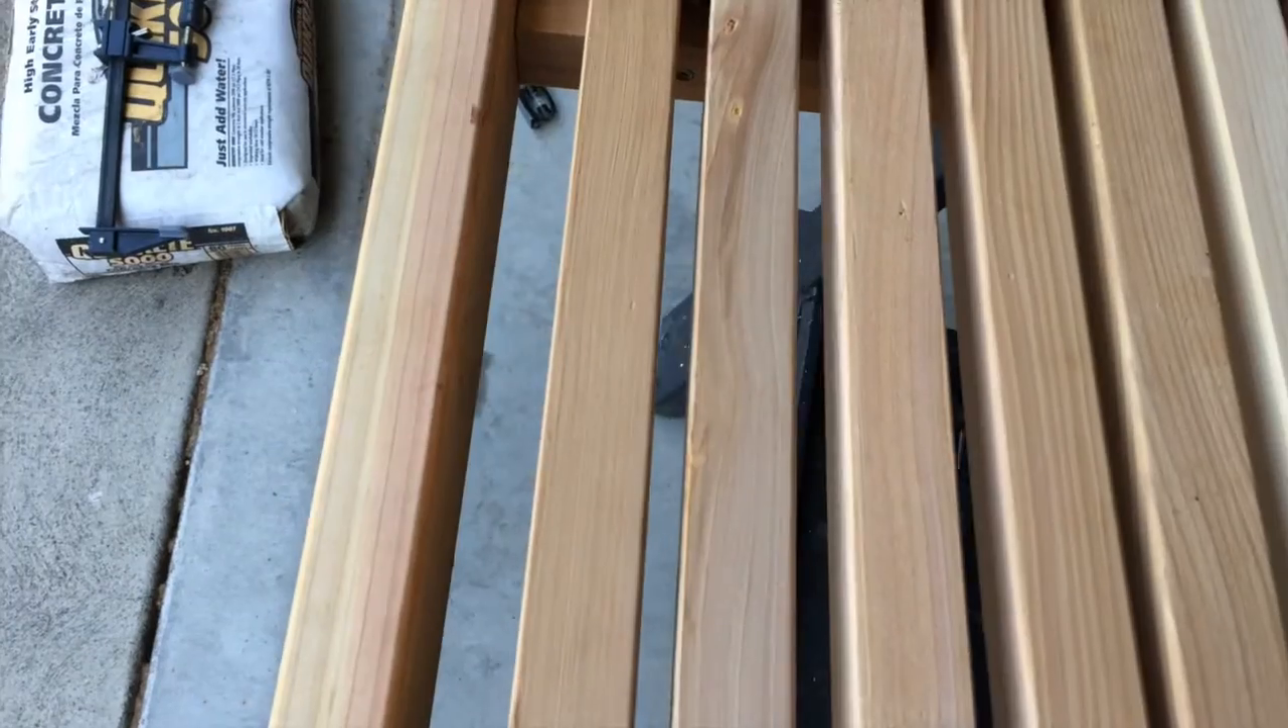I see that I have kind of a large space in there. Not too bad but not enough room for another board.